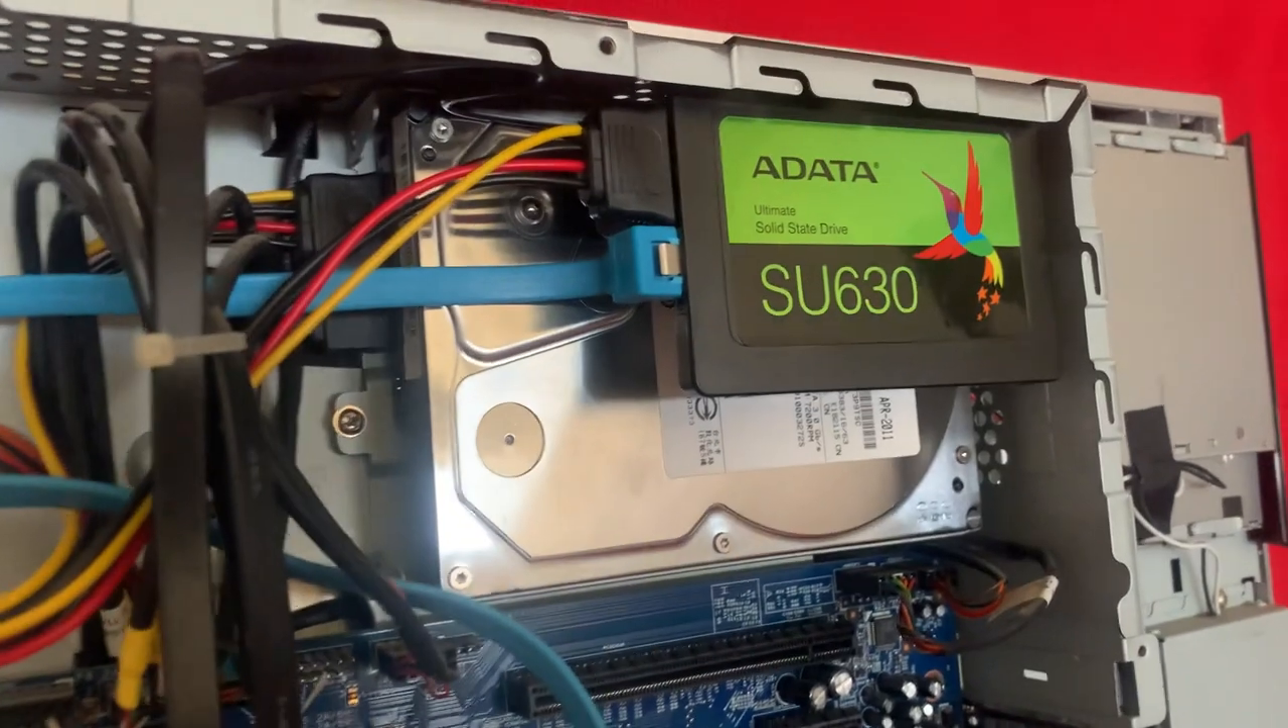Así es como quedó ya he puesto su unidad de estado sólido.